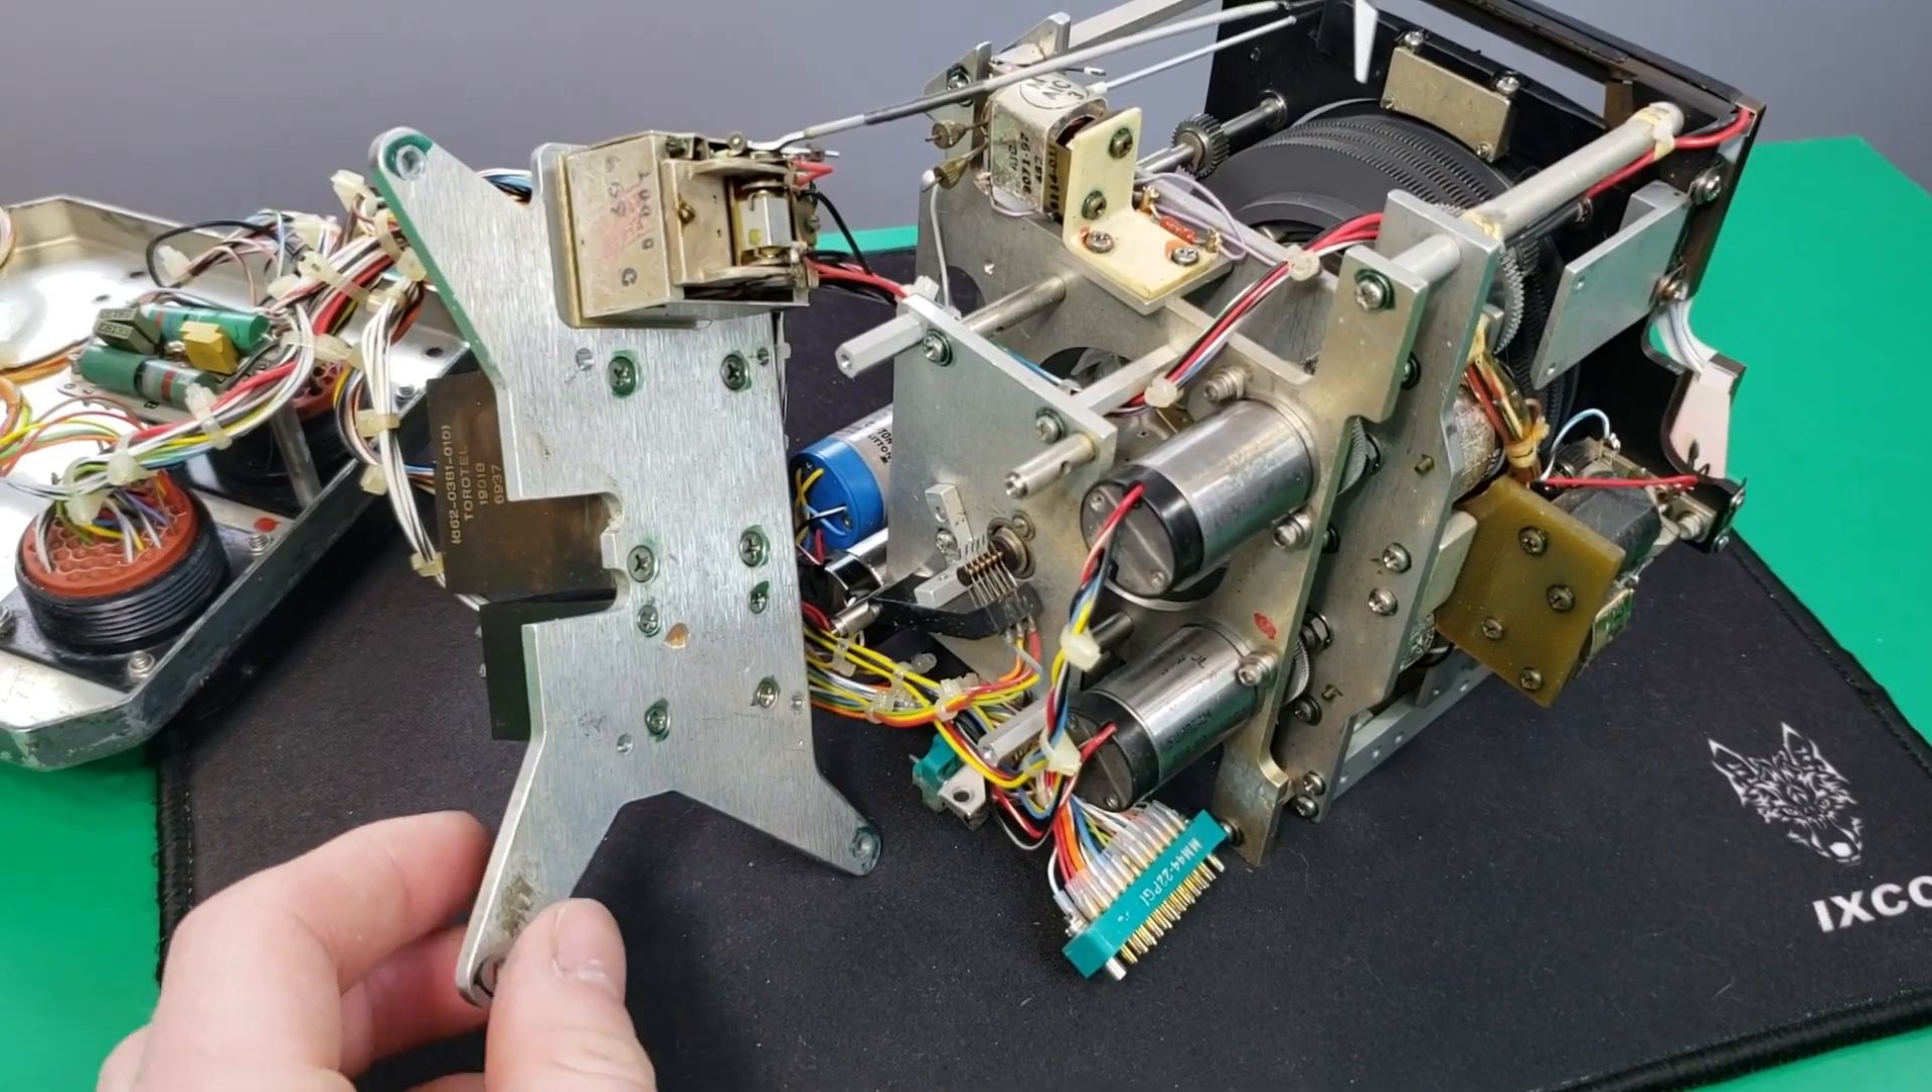Alright so we've got this metal plate here removed.